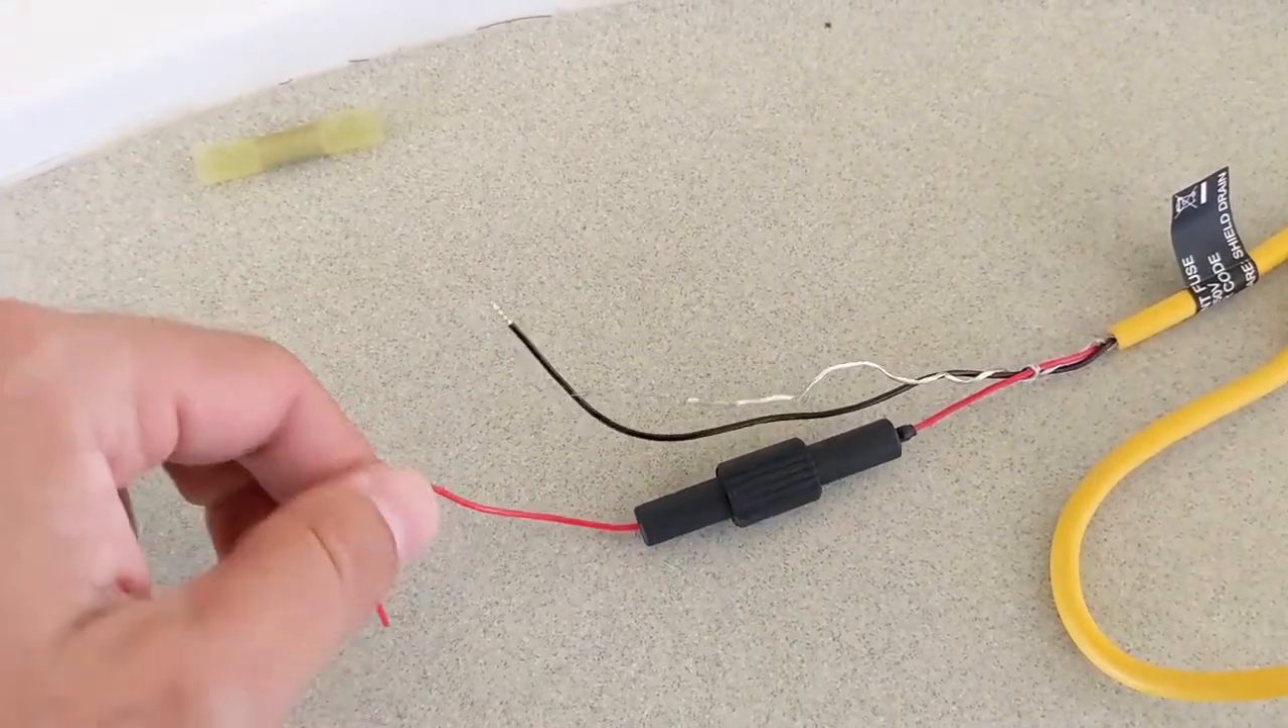On the power cable, you have got three wires coming out that need to be terminated.